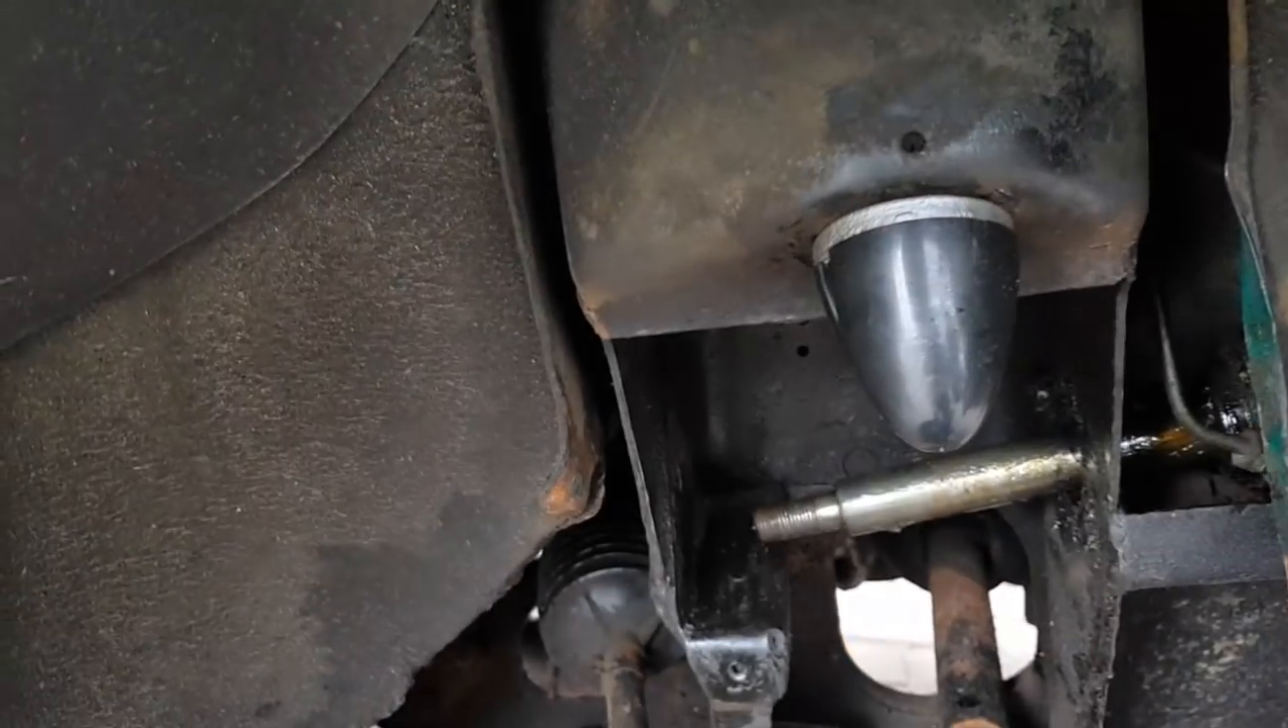I've got the upper bump stops installed just went for polyurethane and because this is running on 13 inch wheels I need the bump stop to bring it down that little bit more.